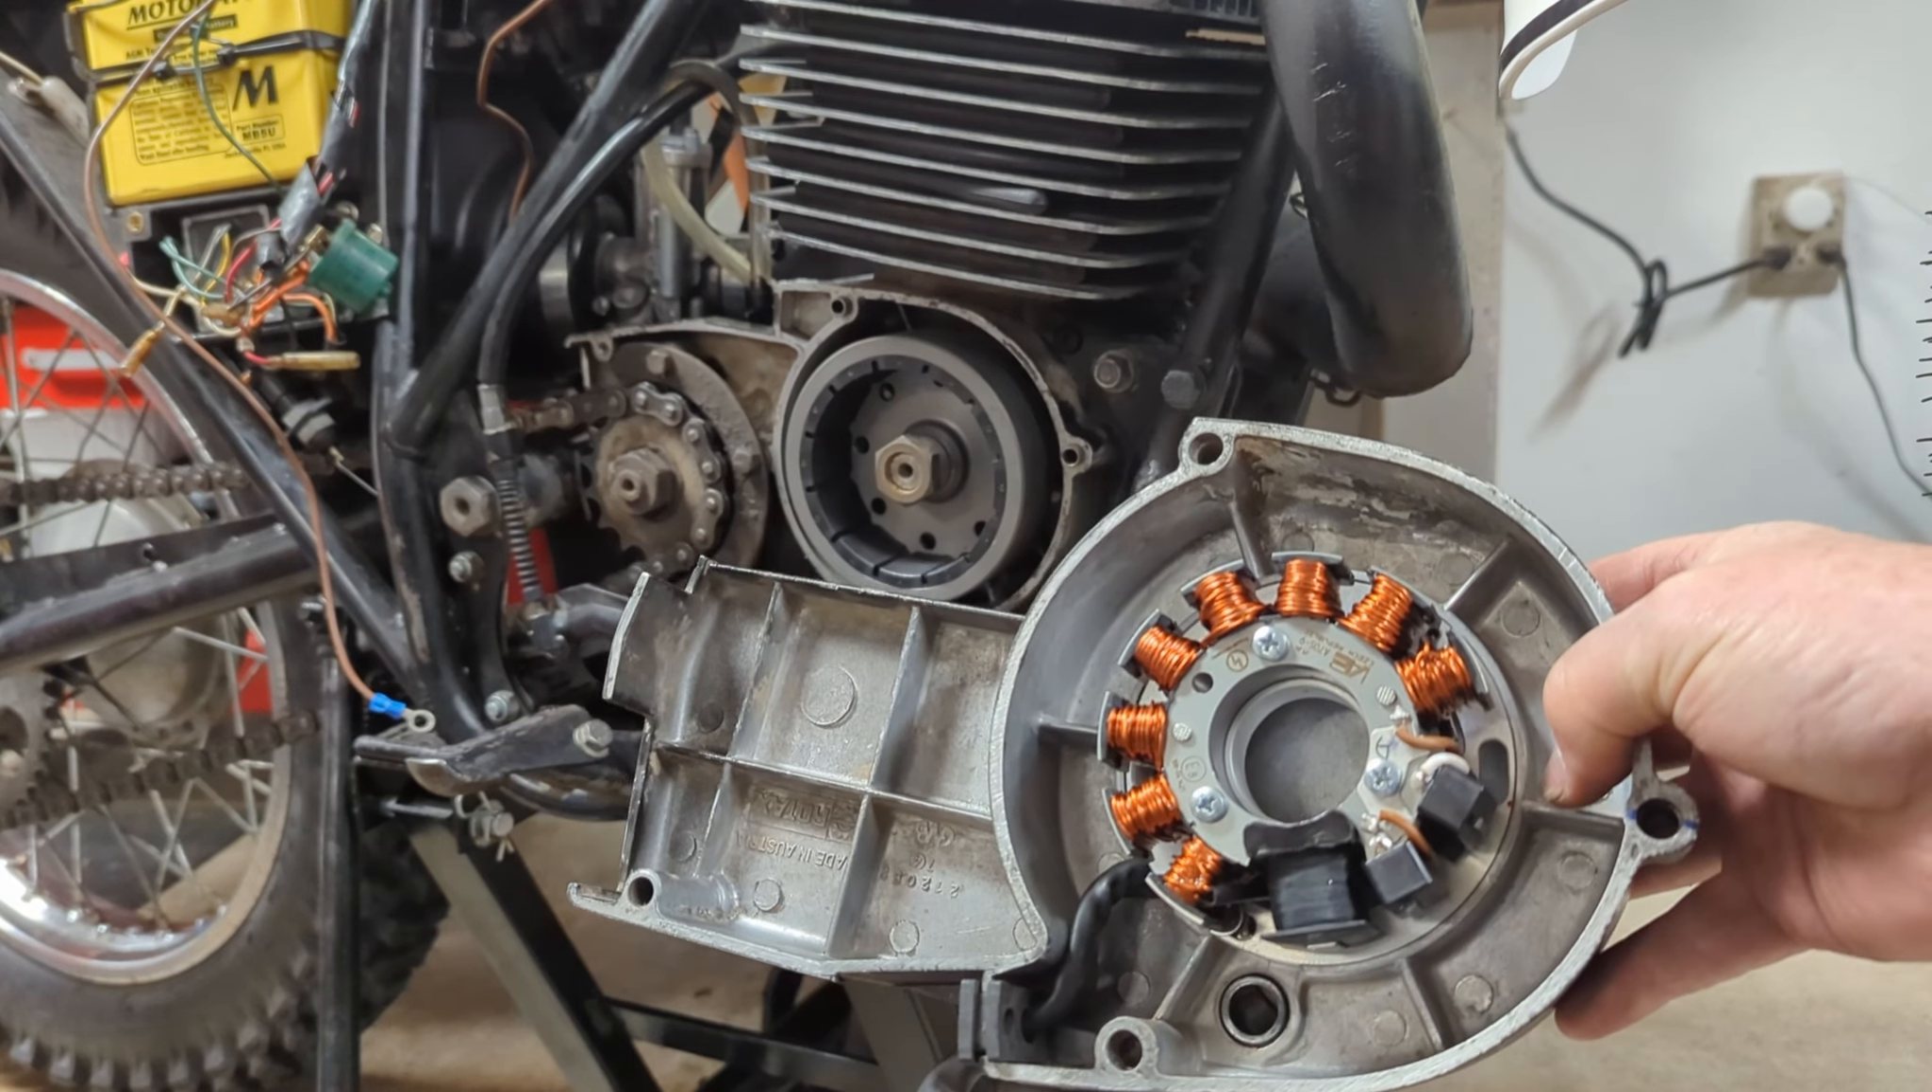Okay, so now that we've, we've got the stator onto the stator cover here, right, we can now go and put it onto the machine.